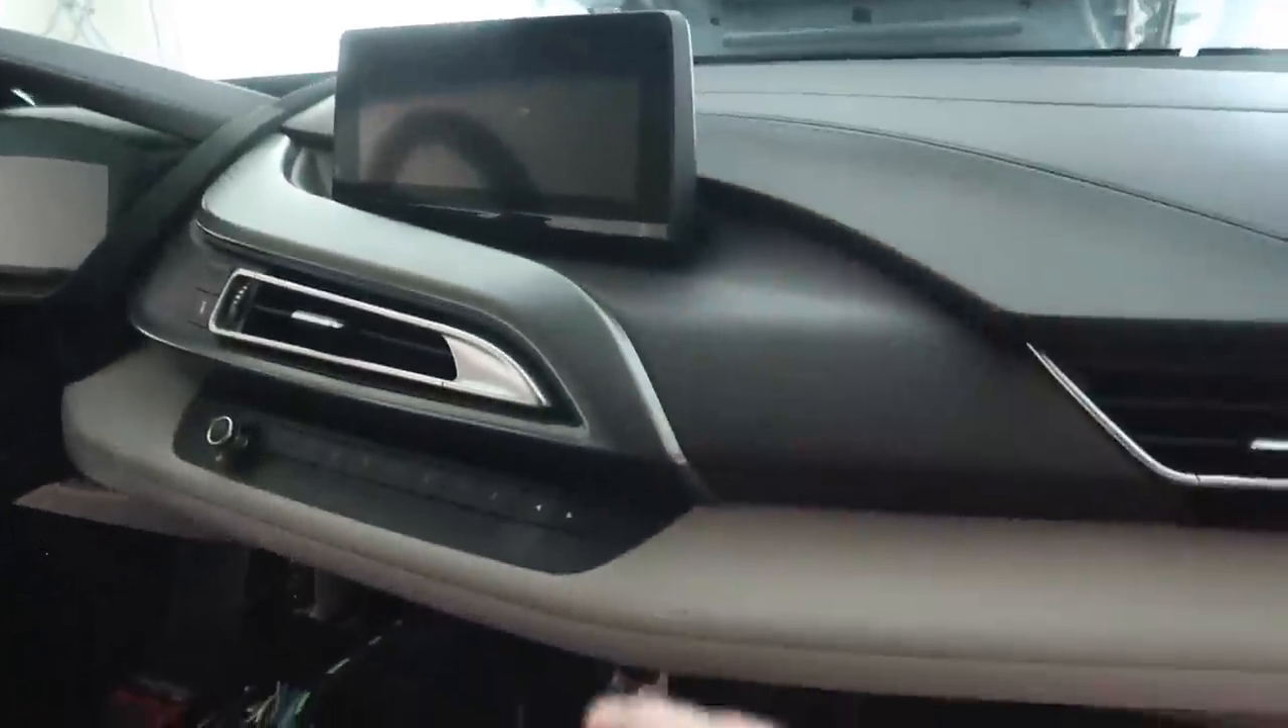All right guys, so I got the screen back in there connected the green cable that actually came with the kit into that.